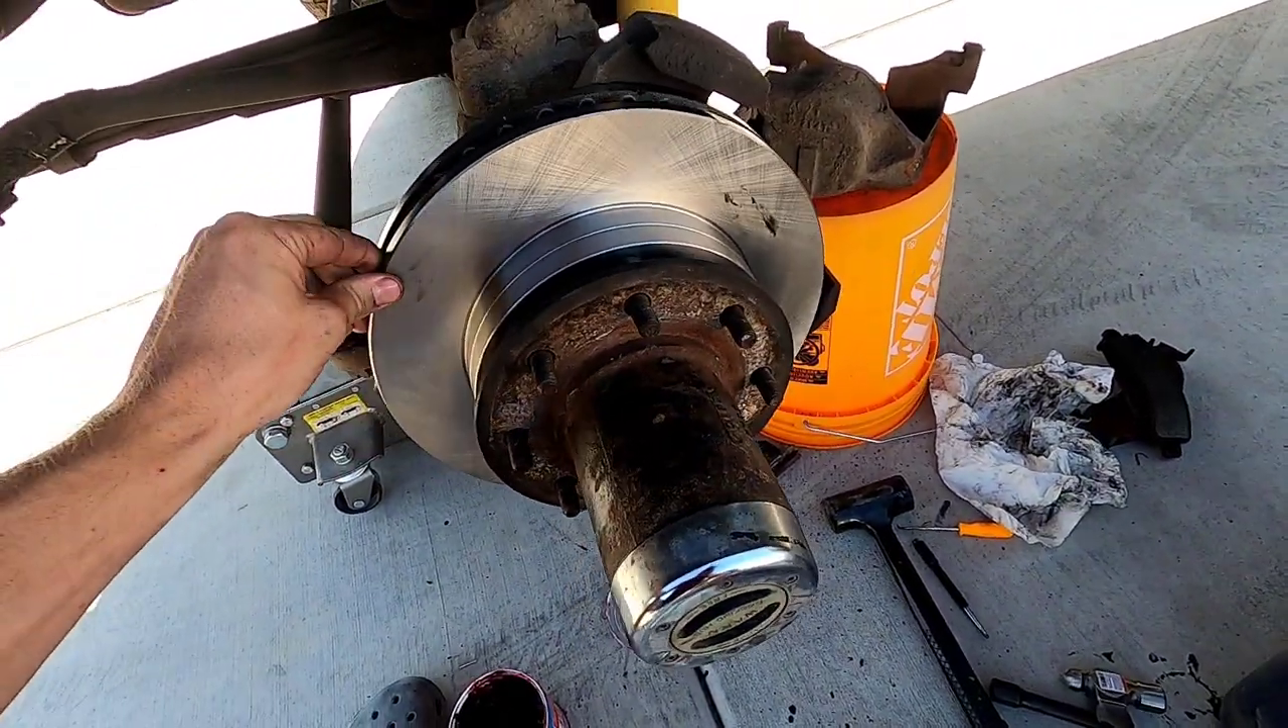All right, hub is all back together. Spins nicely.